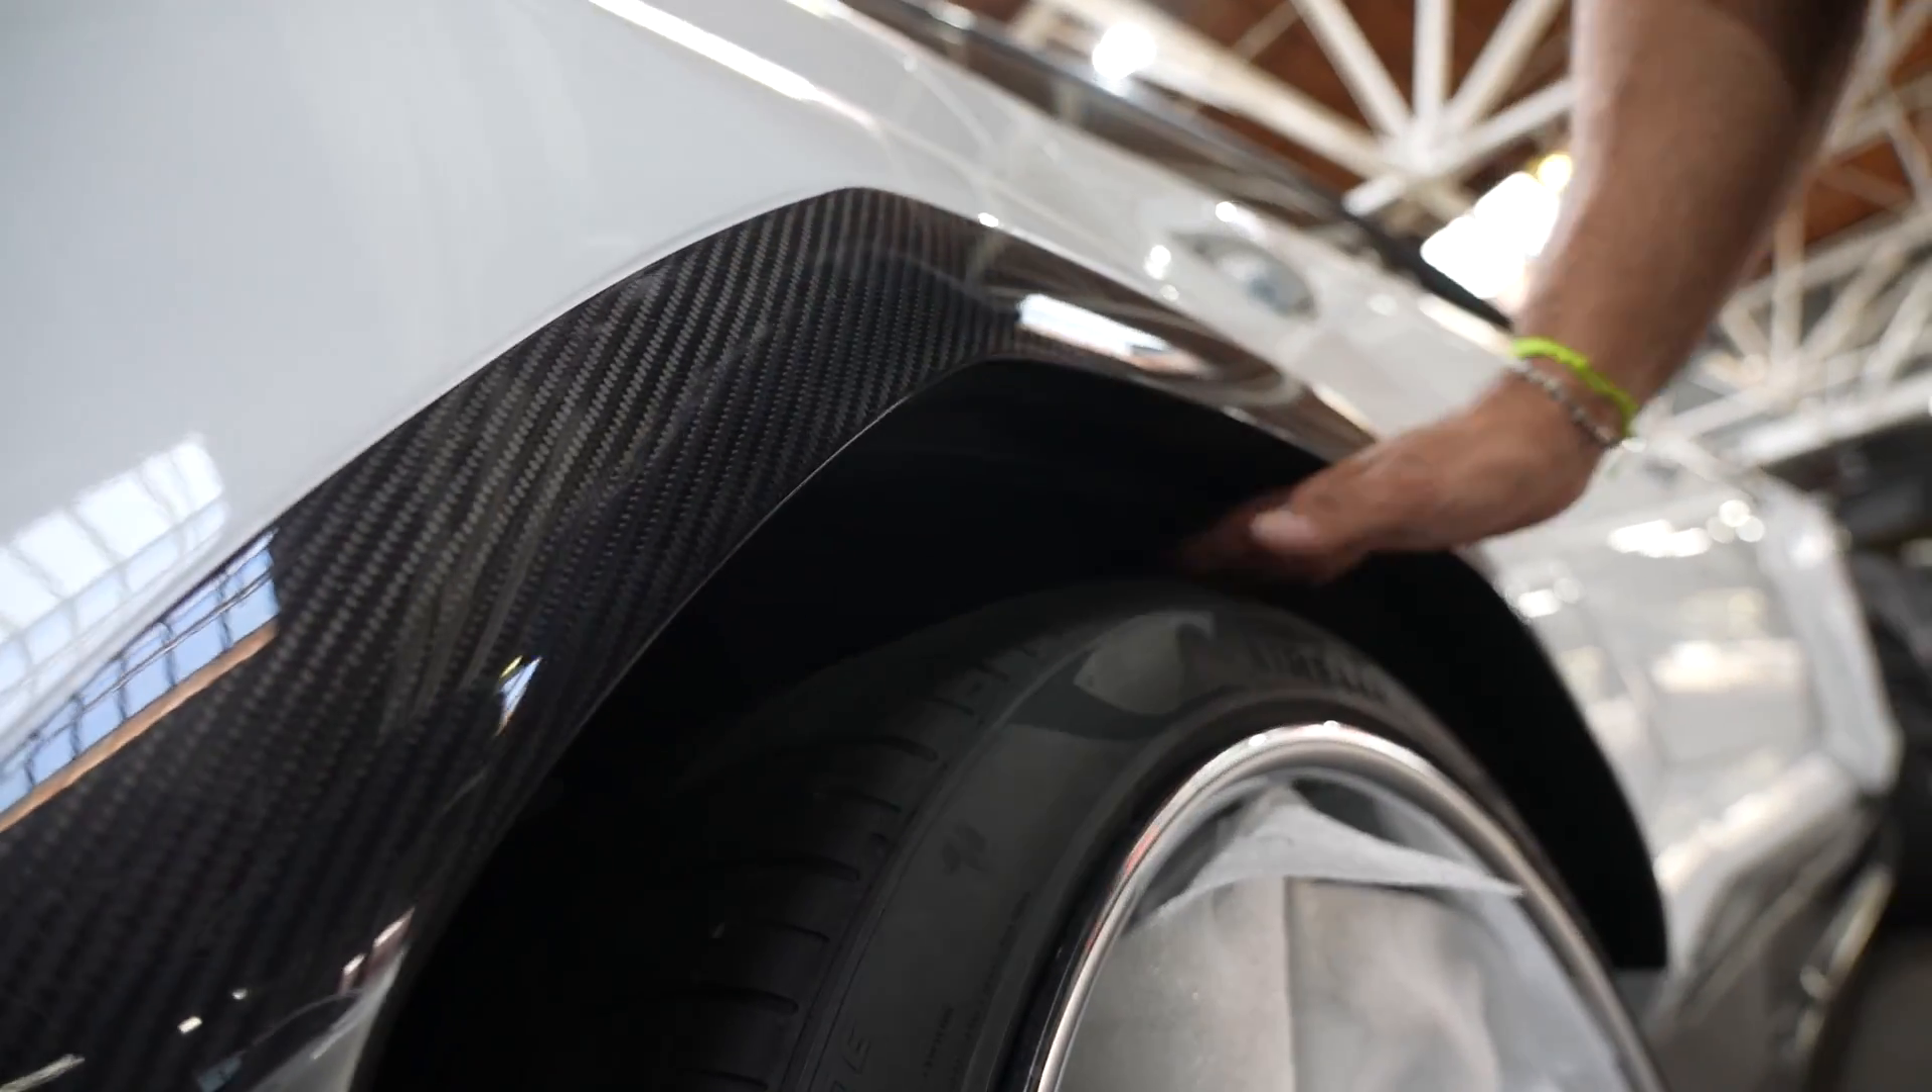As you could tell, look at the gap. I can stick my whole hand inside the car. I mean, tremendous gap right there.